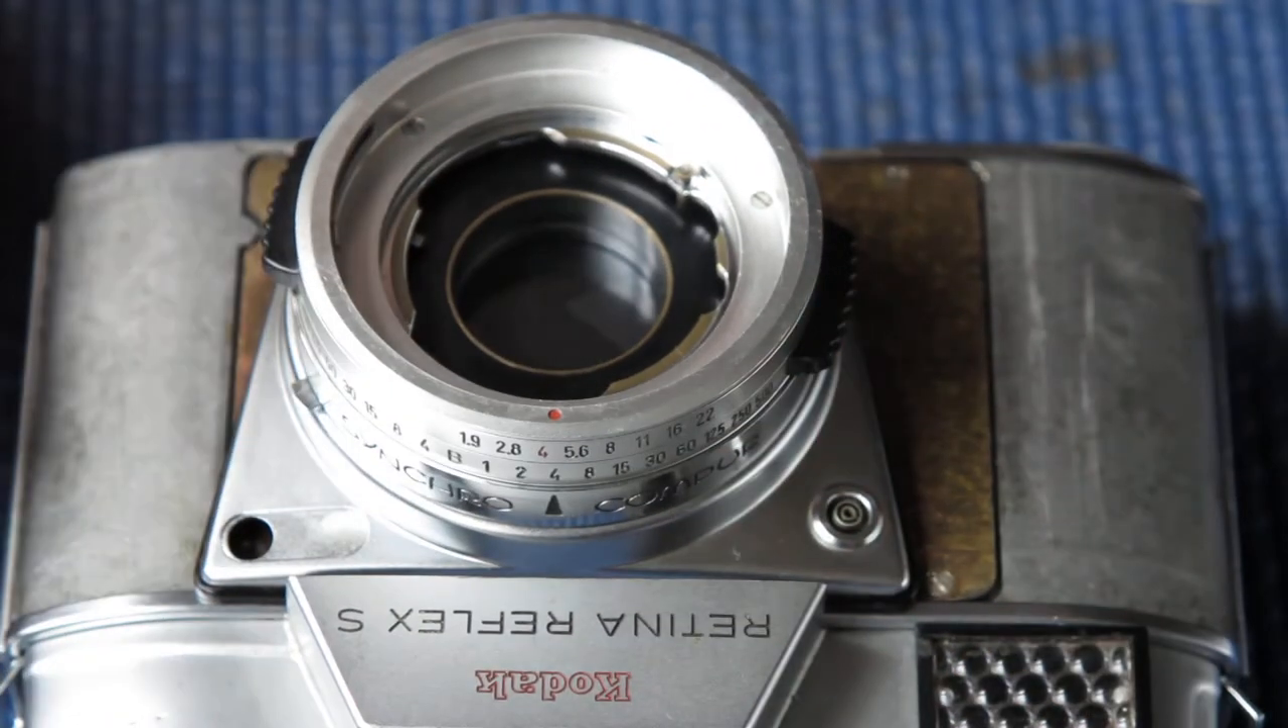So there's our shutter back on the camera.